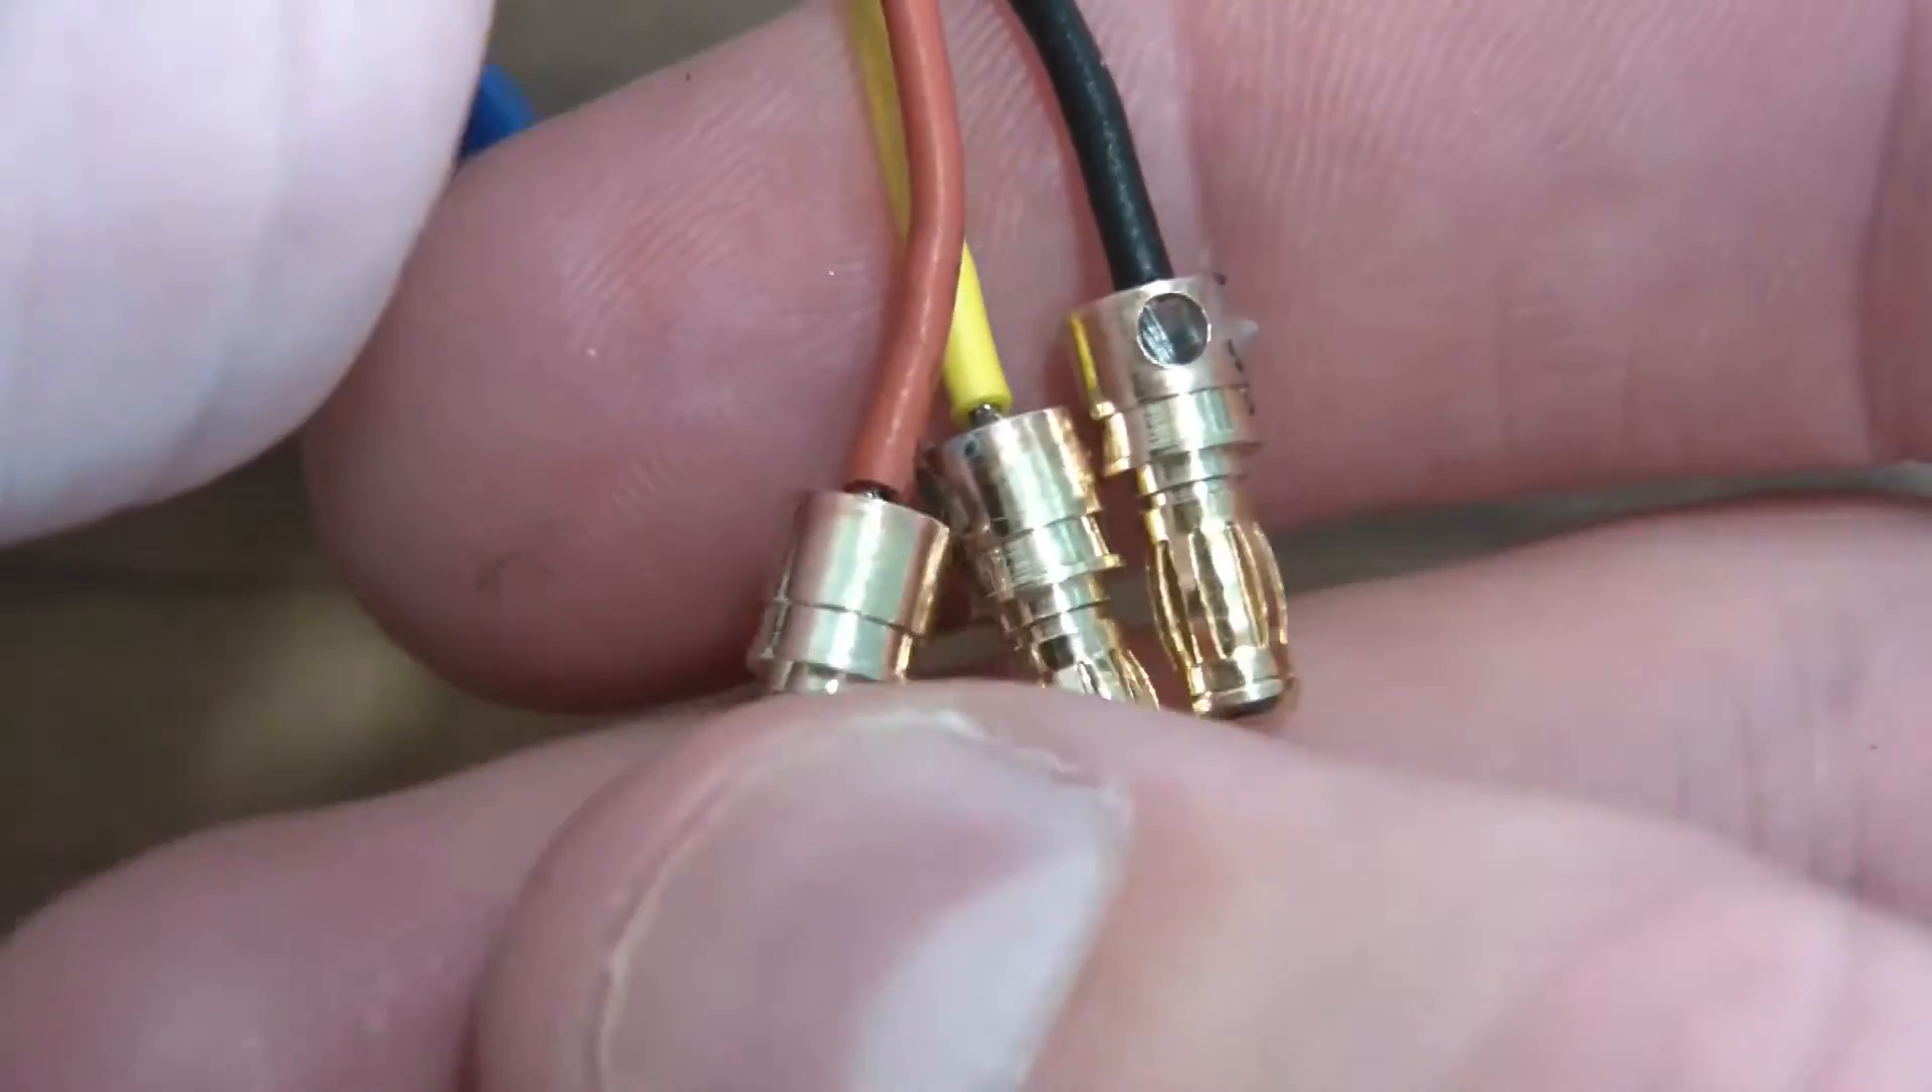So I've got the three connectors connected now.